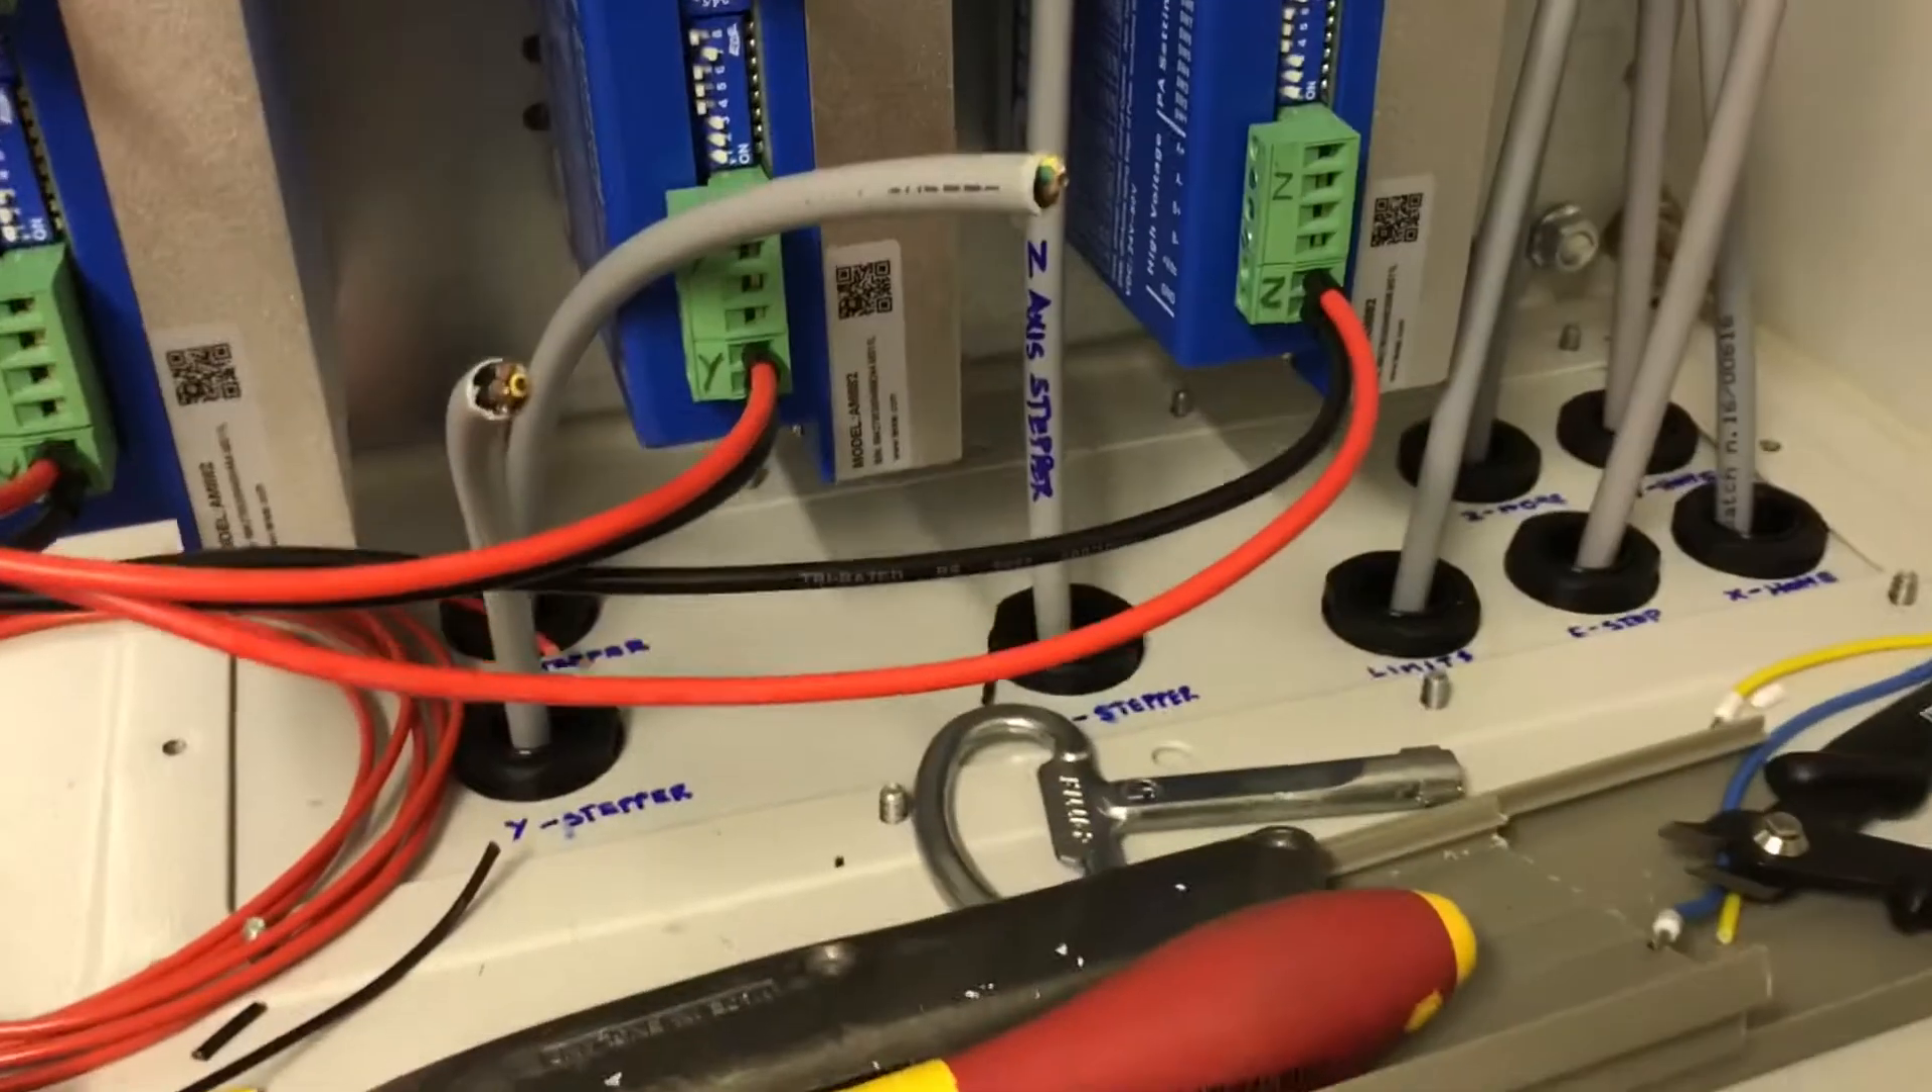So the cabinet gland plate has now got various wires sticking out of it lots of which aren't connected to anything yet but I've also marked up what they're all doing.